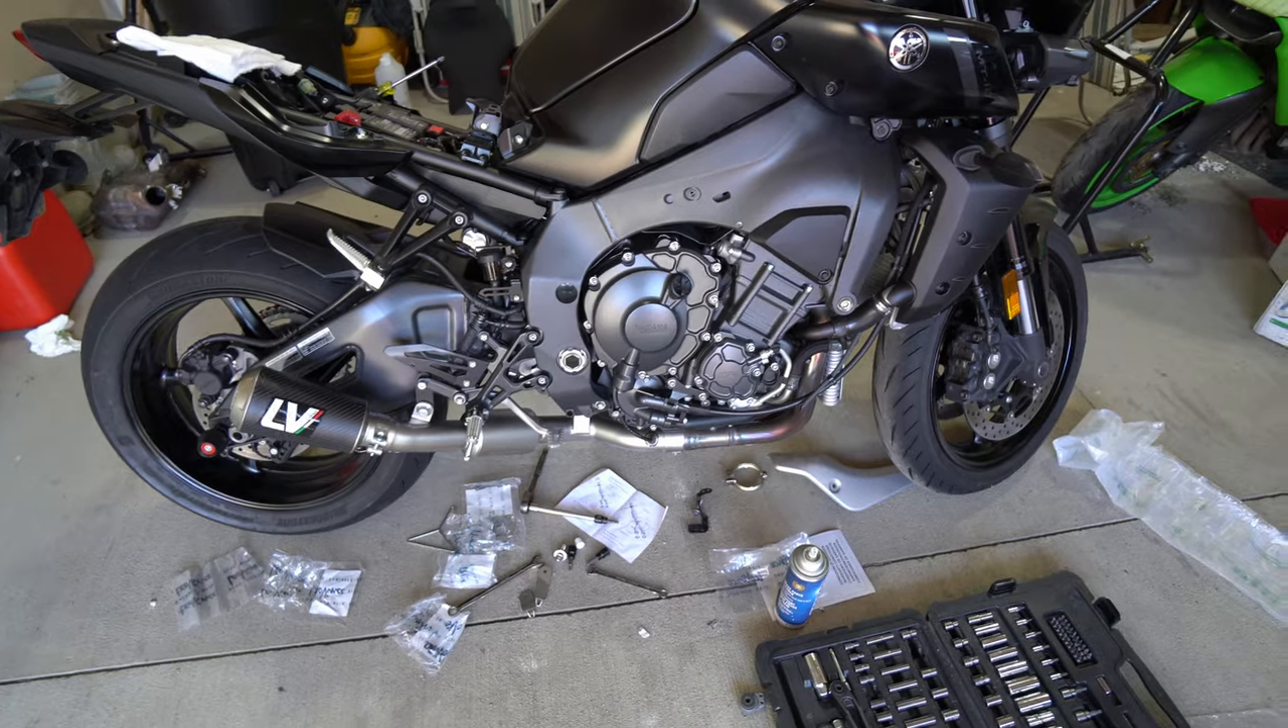So yeah i guess uh the only thing left here to do is to put the seat back on it.